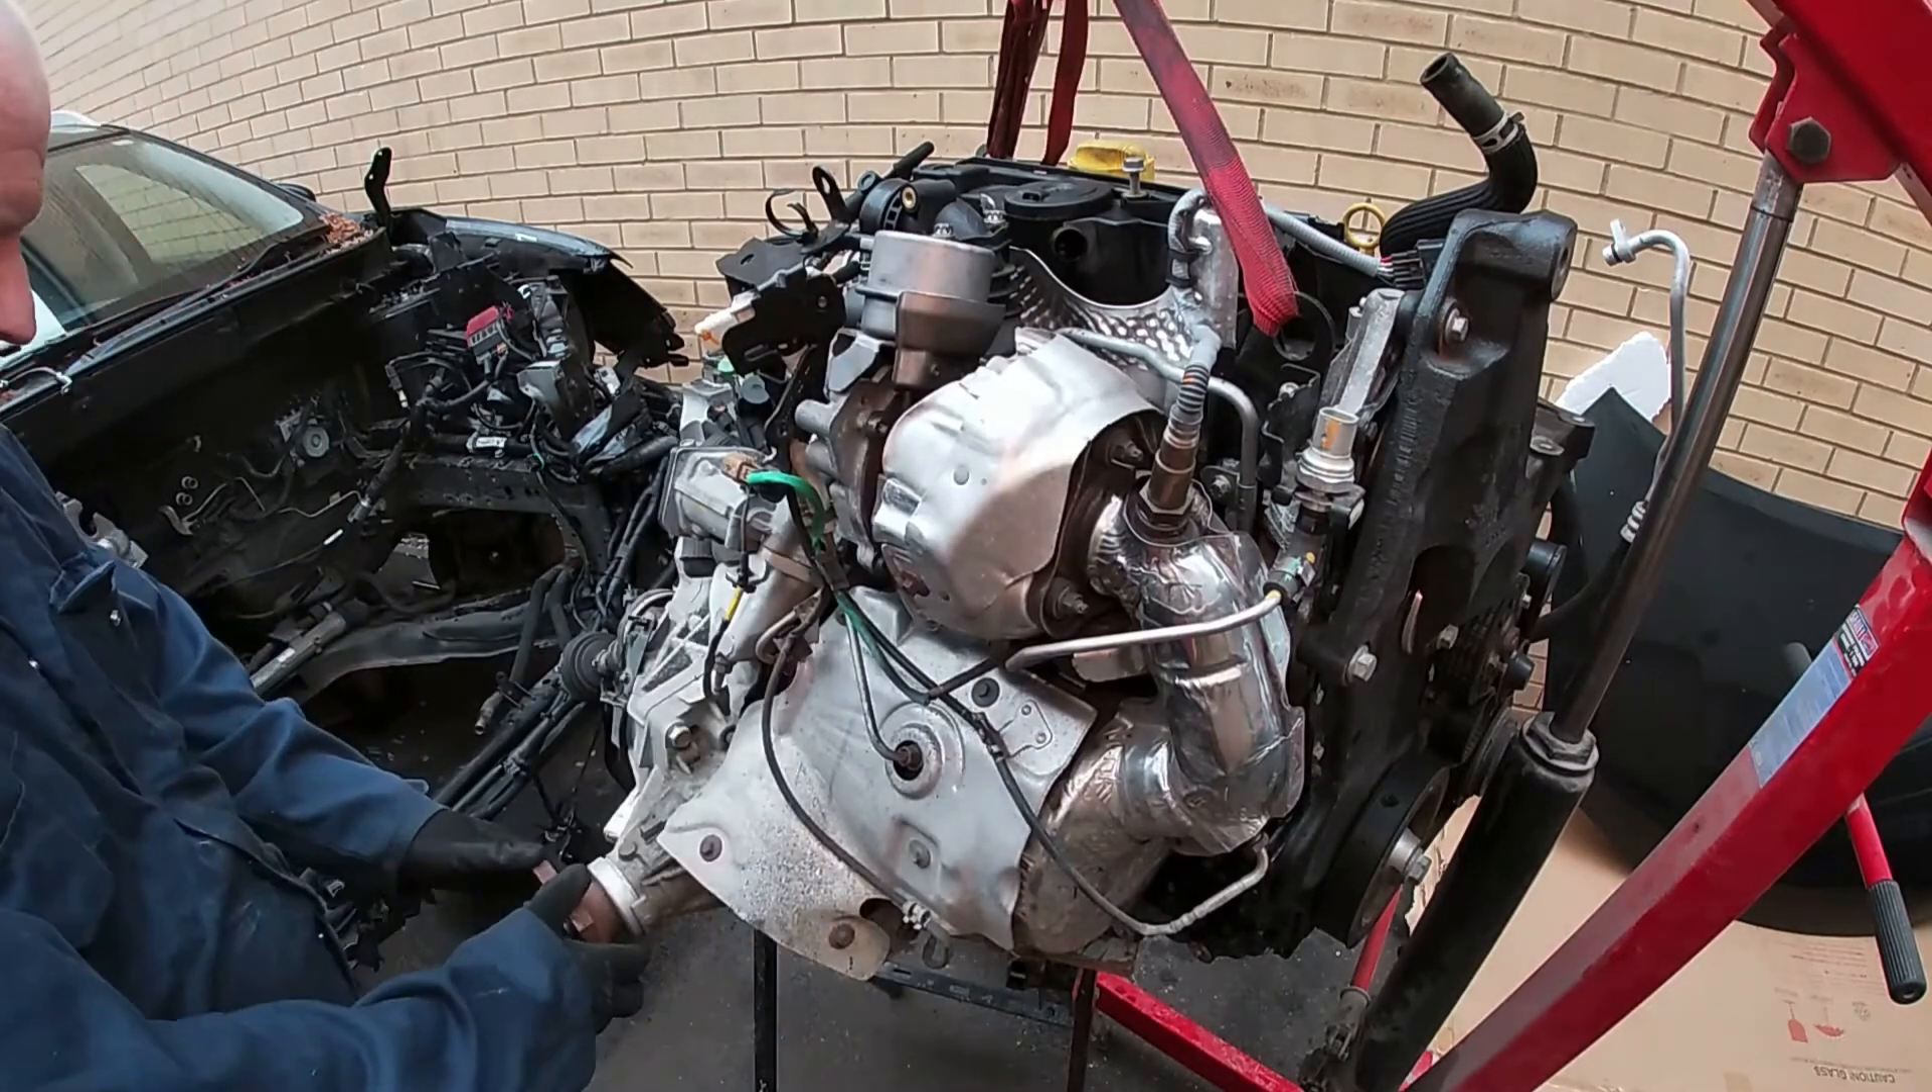So there you go i've got the engine out.